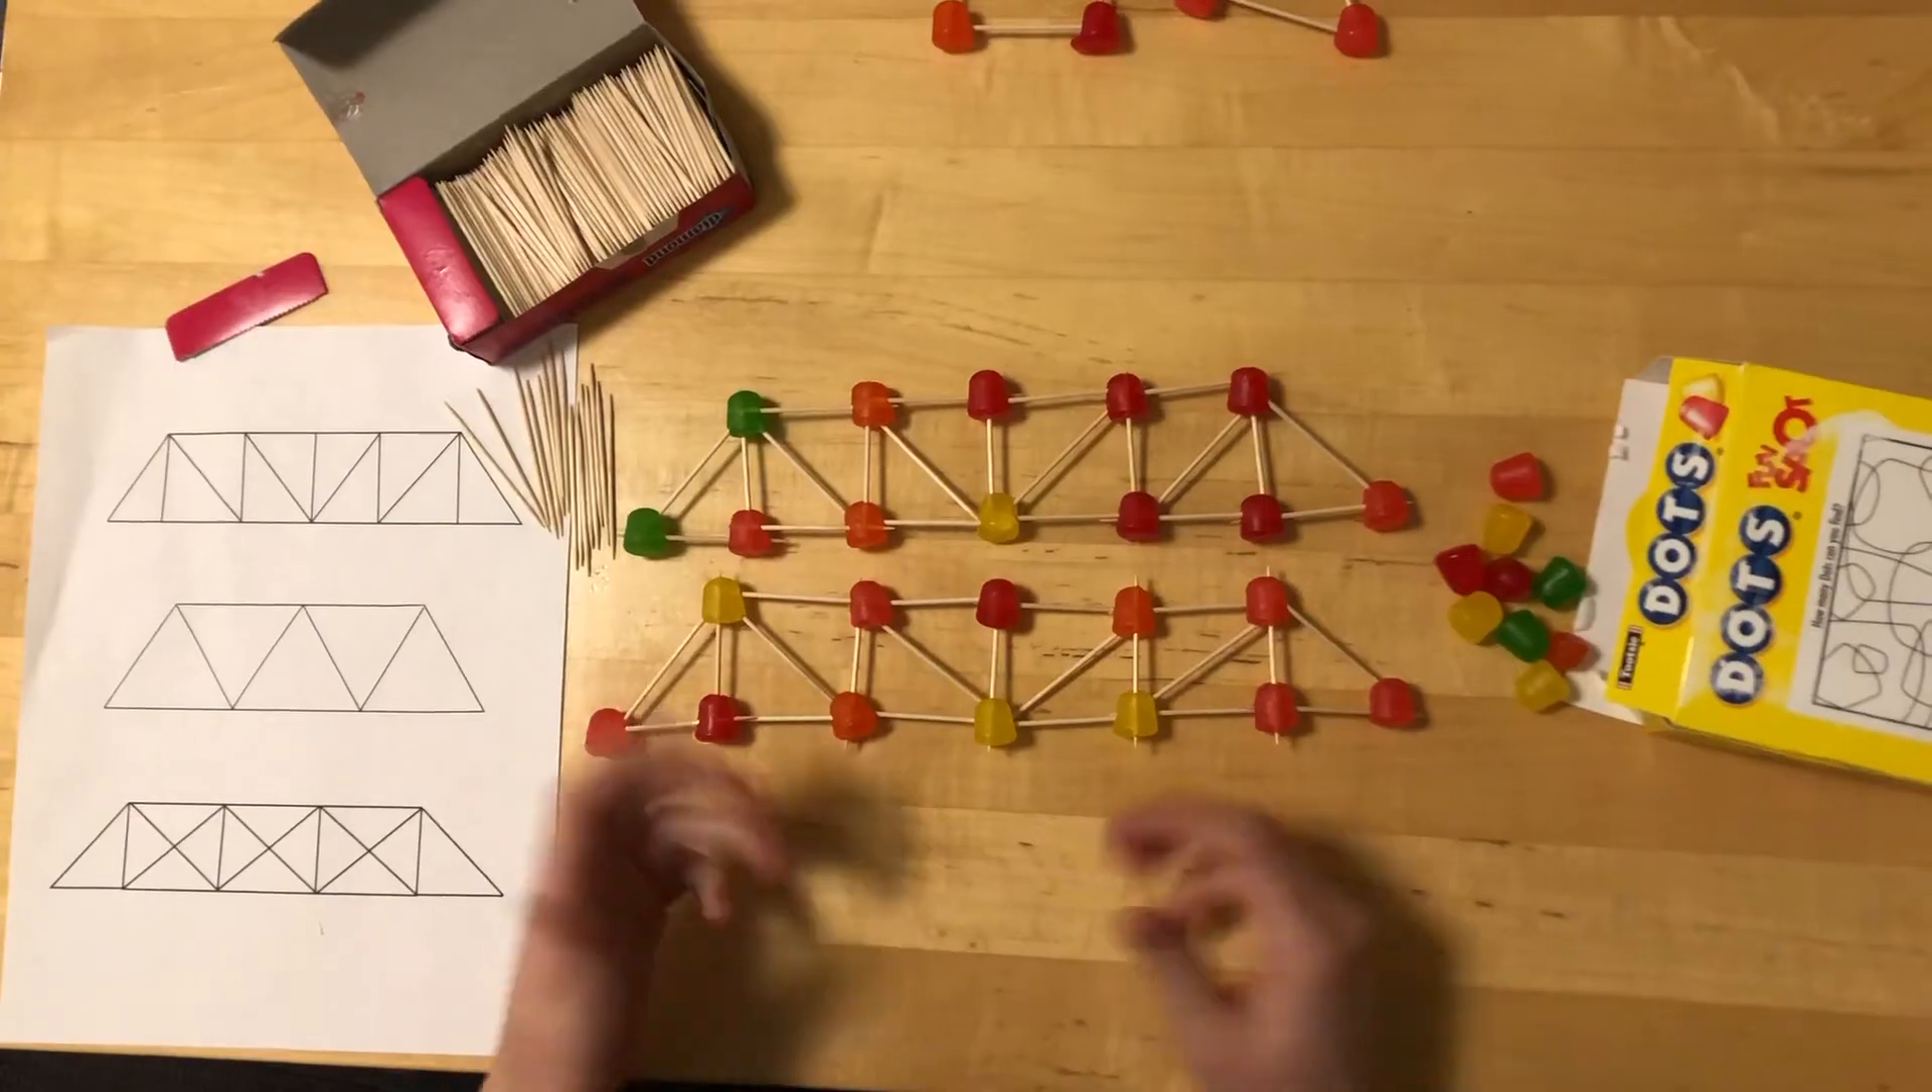Now that we have the two completed sides of the bridge we're going to connect them with toothpicks.